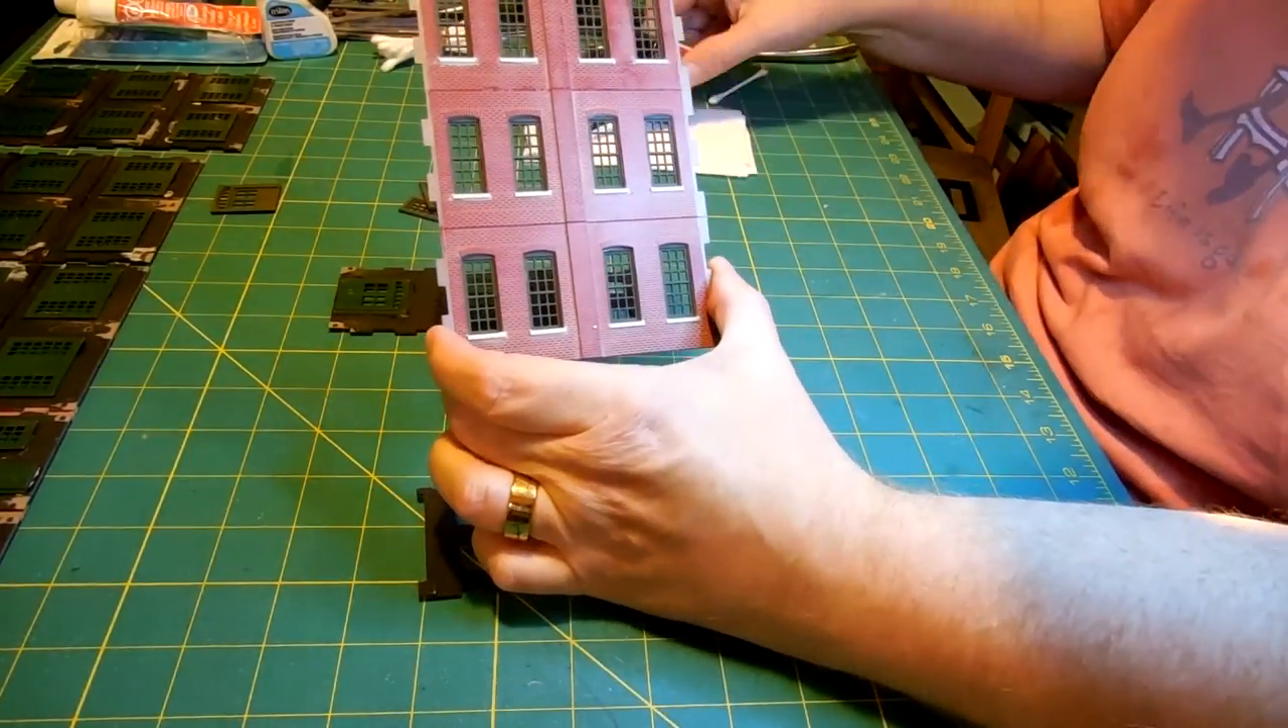Now as you can see with one of these other pieces here, the windows are already put in.